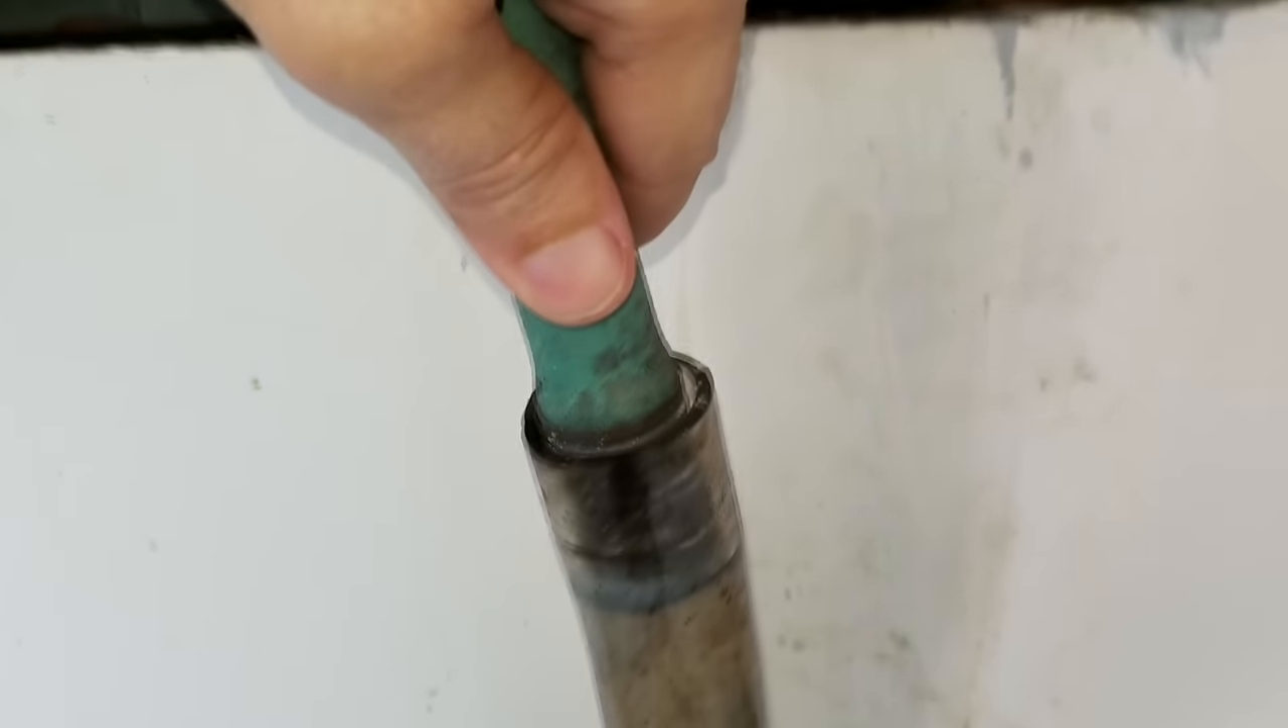So by the grace of God, this hose just, just makes it inside here.